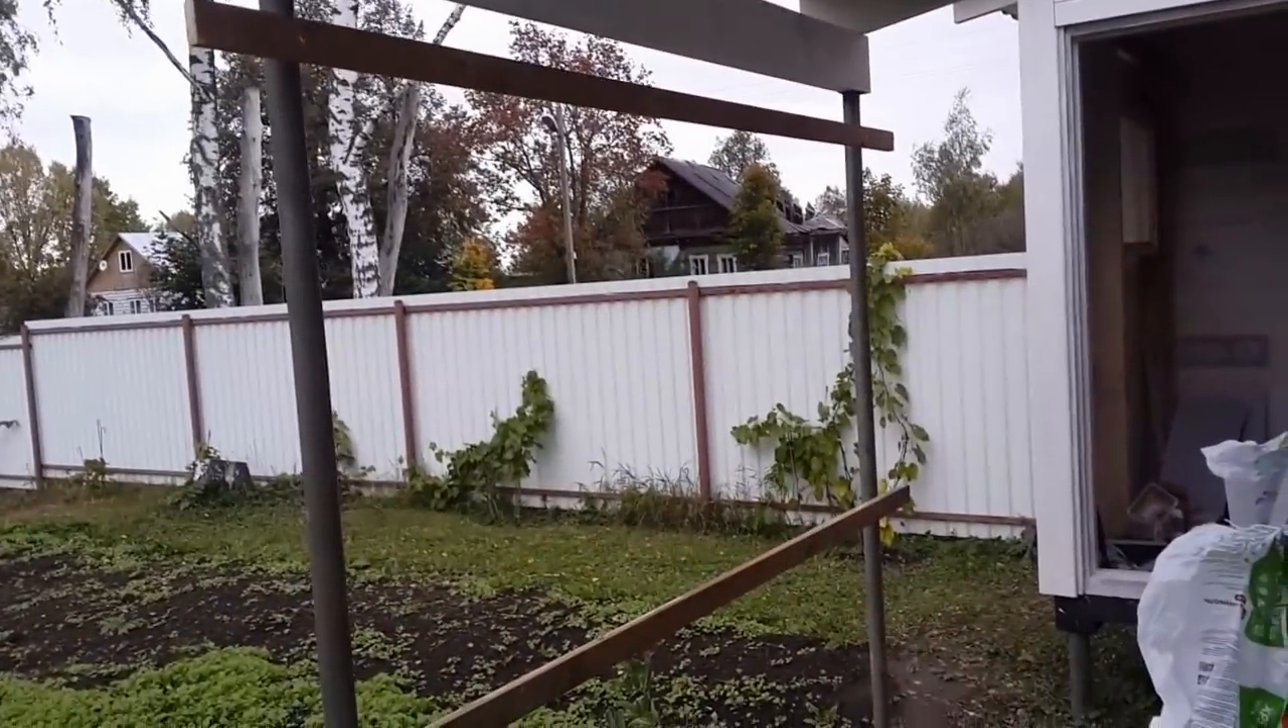Поликарбоната у меня больше нет, поэтому рейки-то я закрепил. Но лист мы потом, по возможности, сюда установим.